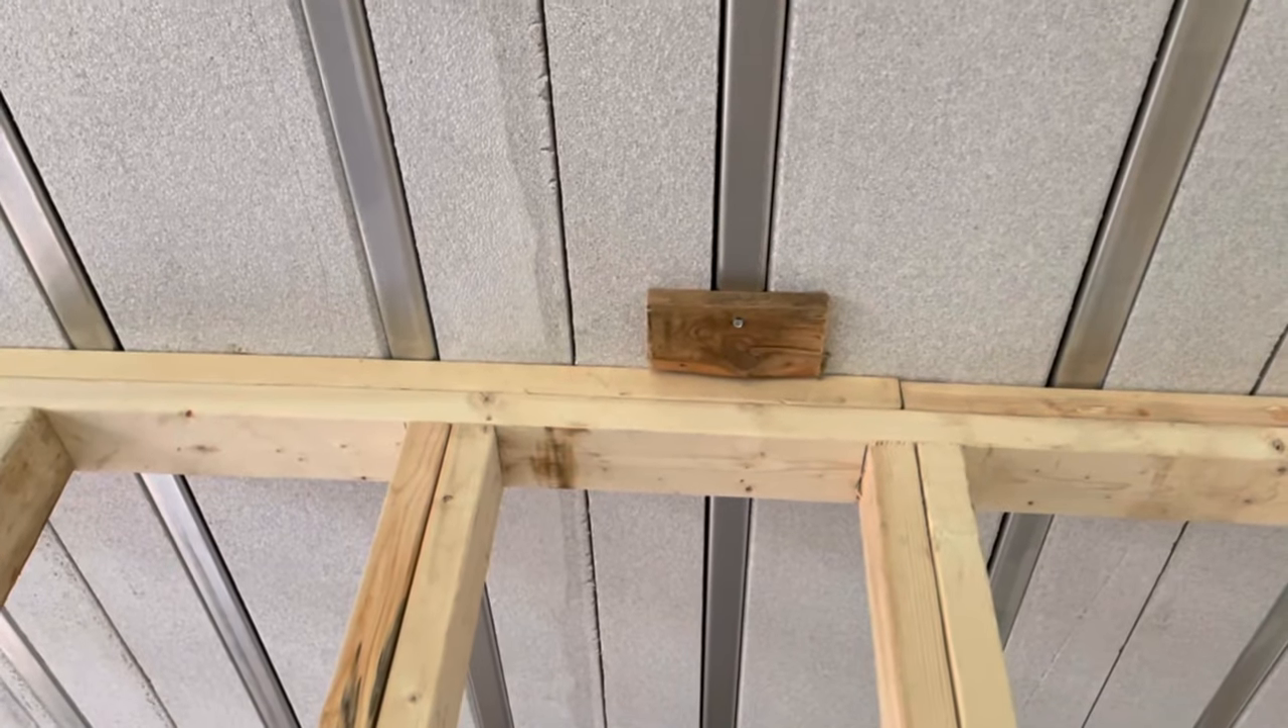I screwed that block of wood there To the steel stud.